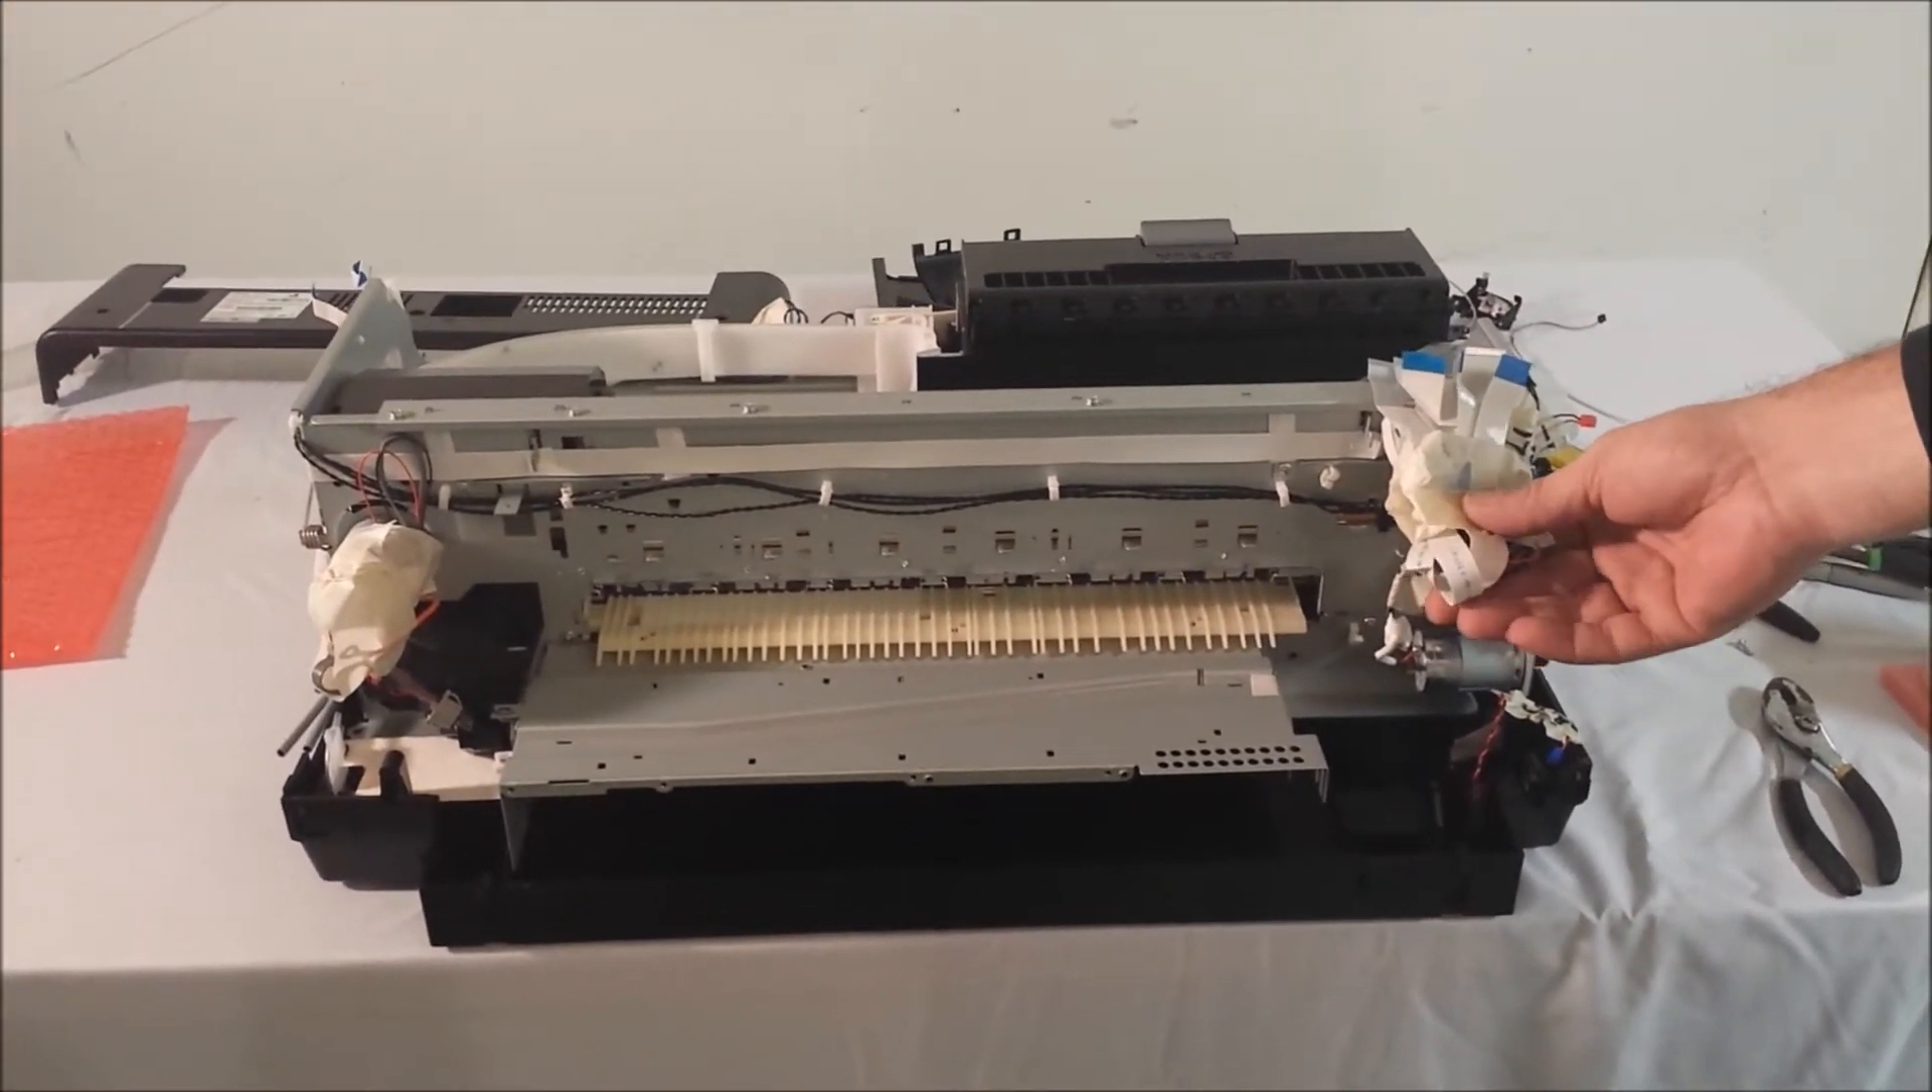Now you see we have taped these flat wires and the wires up out of the way so you can't damage them.